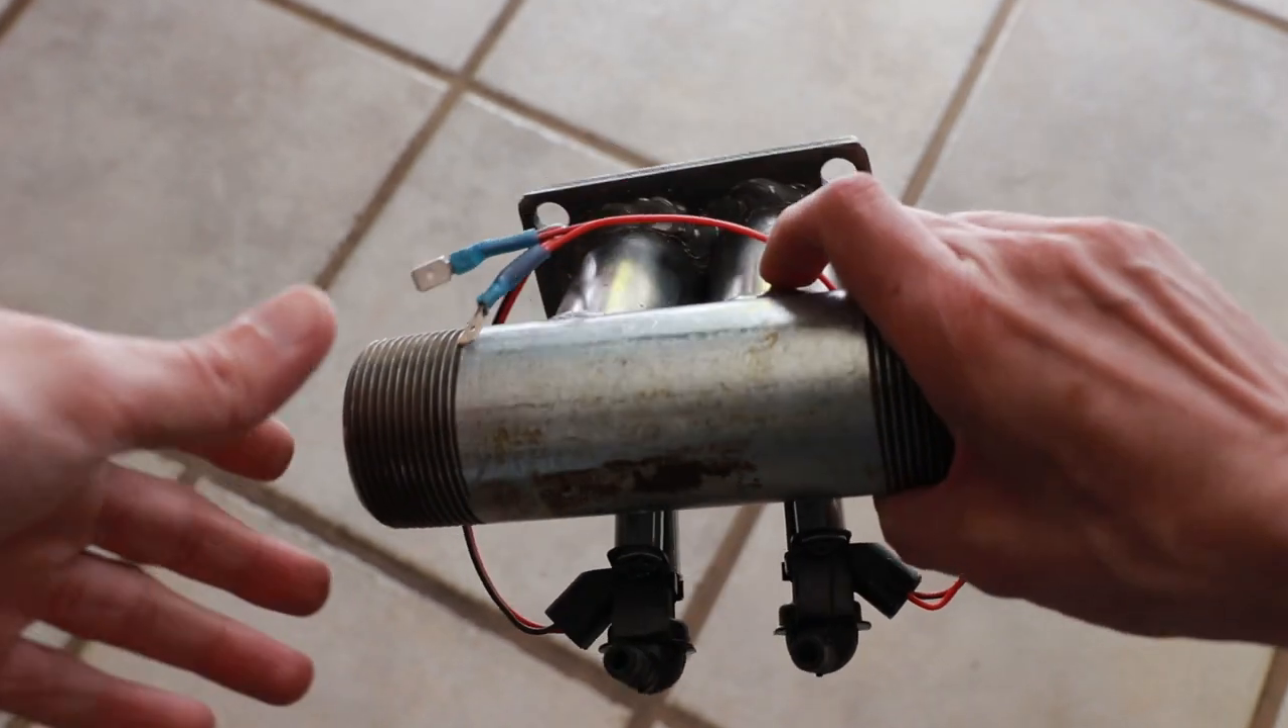All right I have the injectors installed as you can see this unit is pretty much complete.